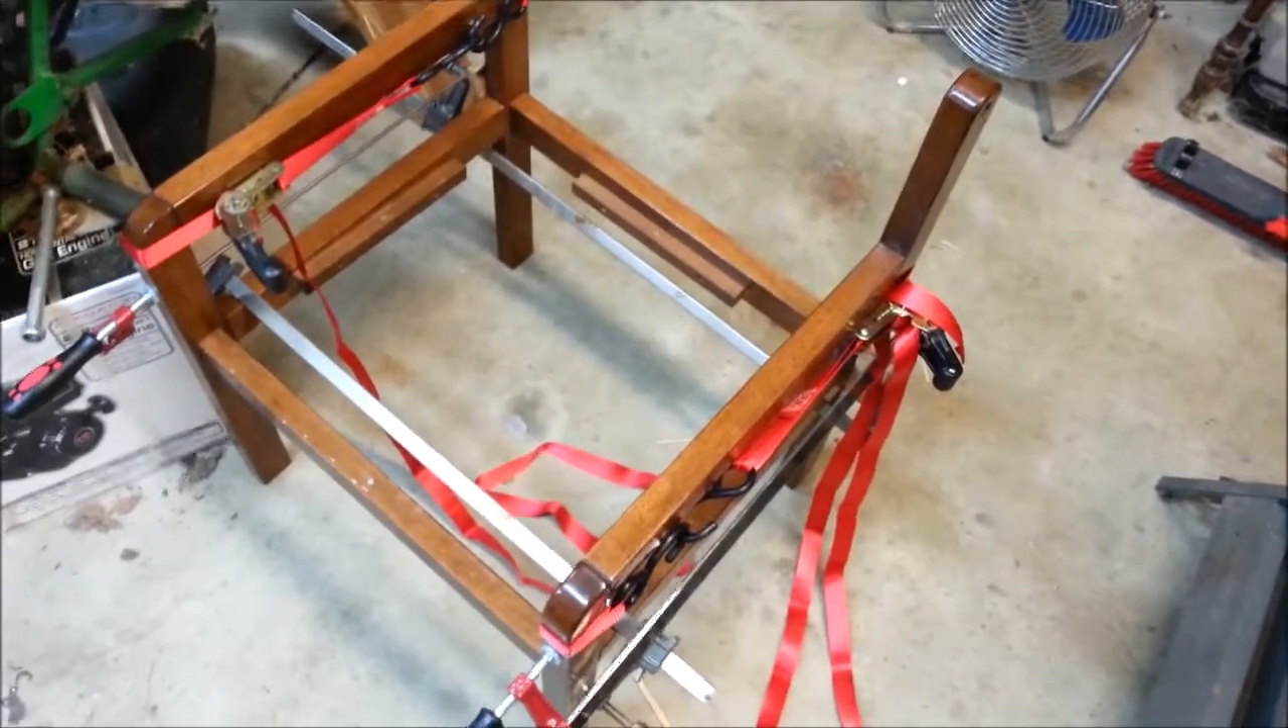Now this chair is all clamped together.